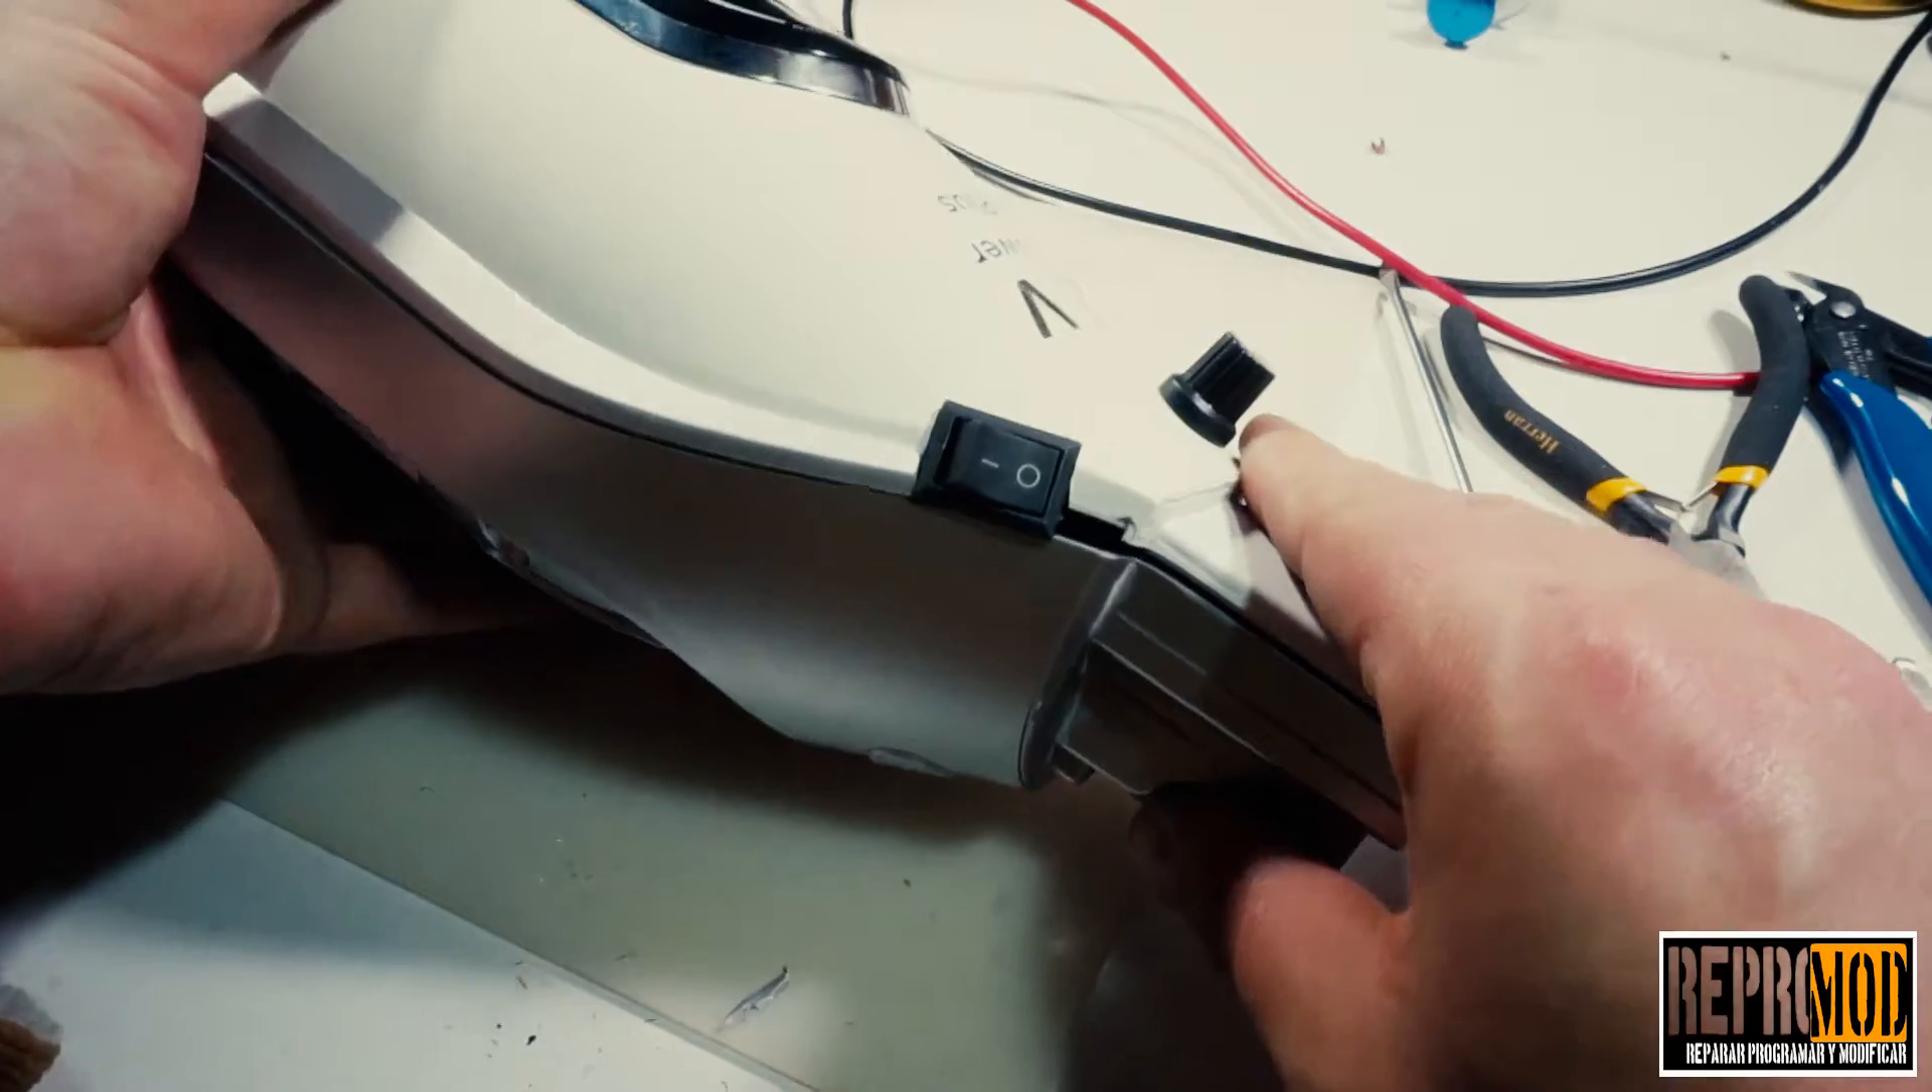El botón de encendido se lo he metido por un lateral.